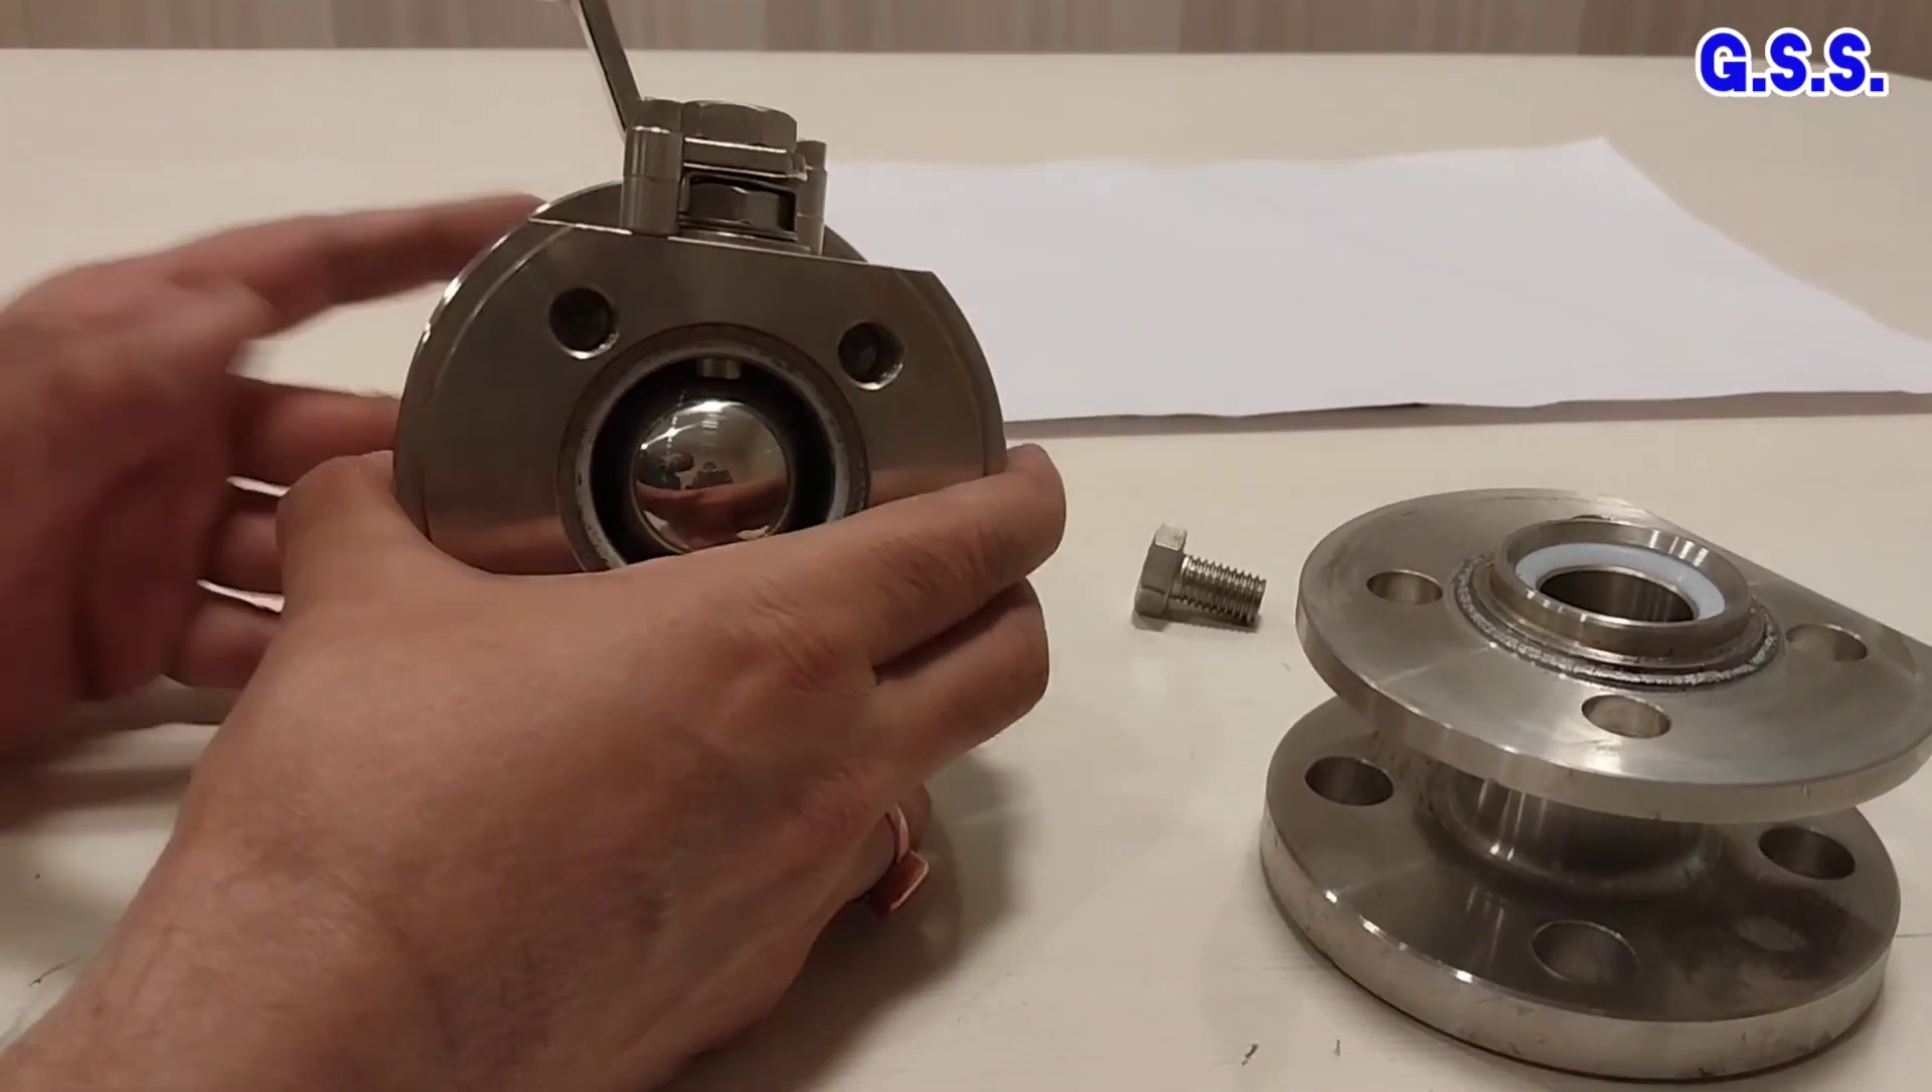Ball is mounted, and ball can rotate like this.